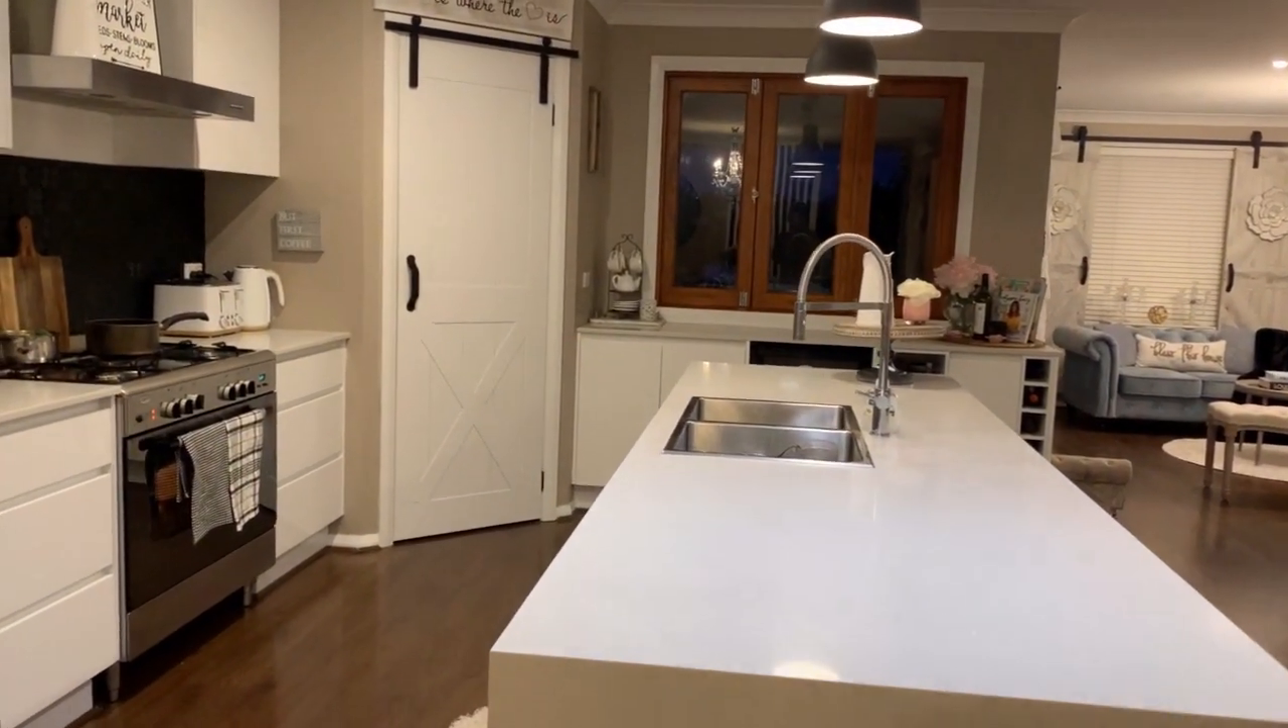And guys here is my finished pantry barn door.